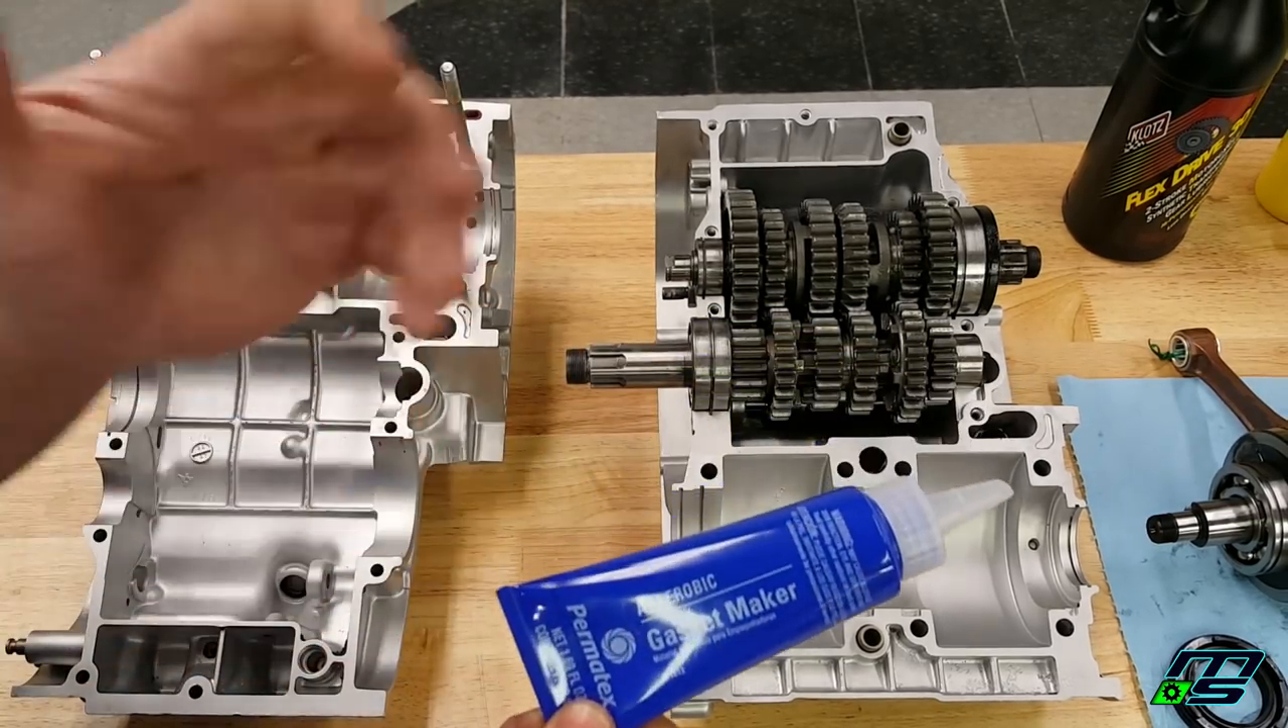The transmission is in there.